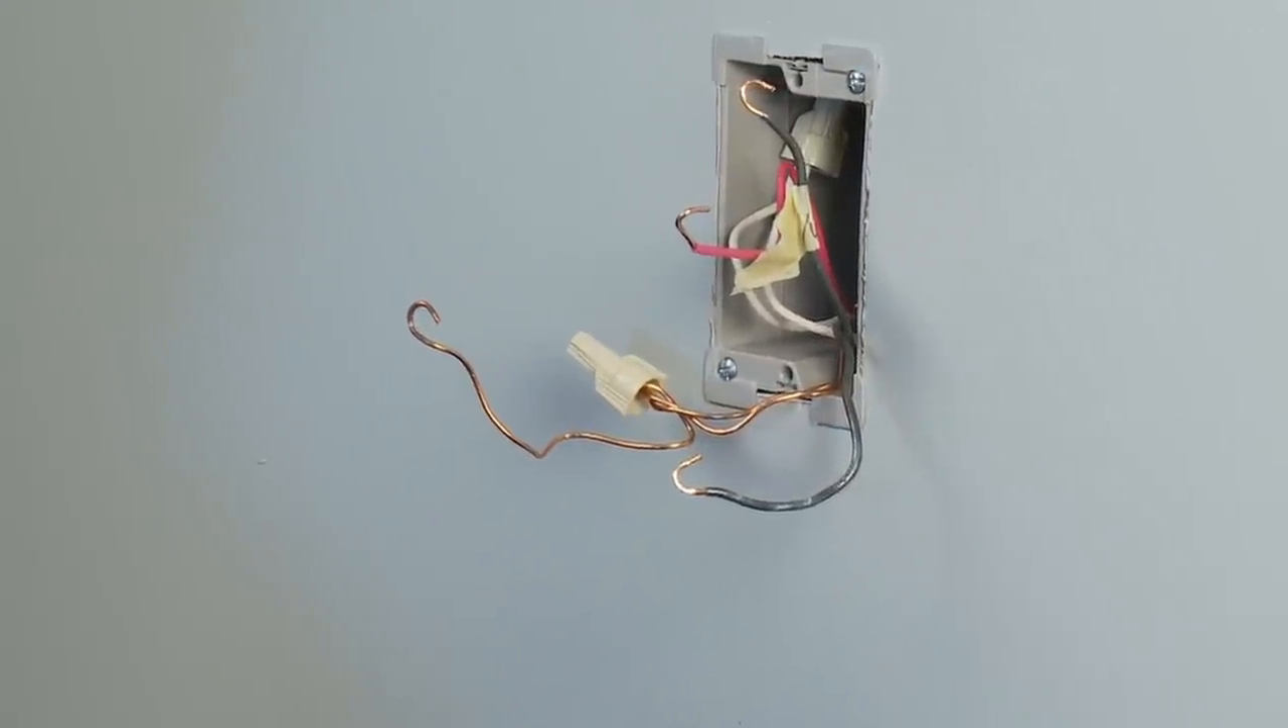Now your old device is completely removed and you may start your adorn switch installation.